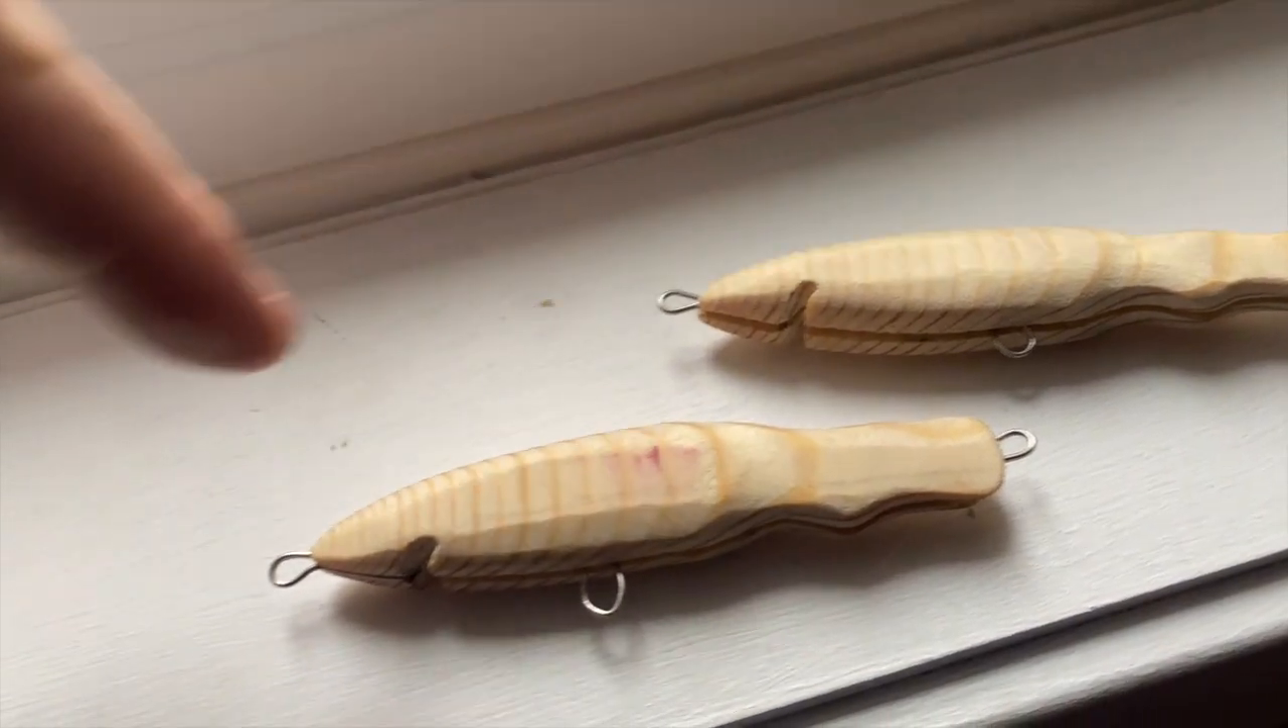All right i've got the through wires all set up.